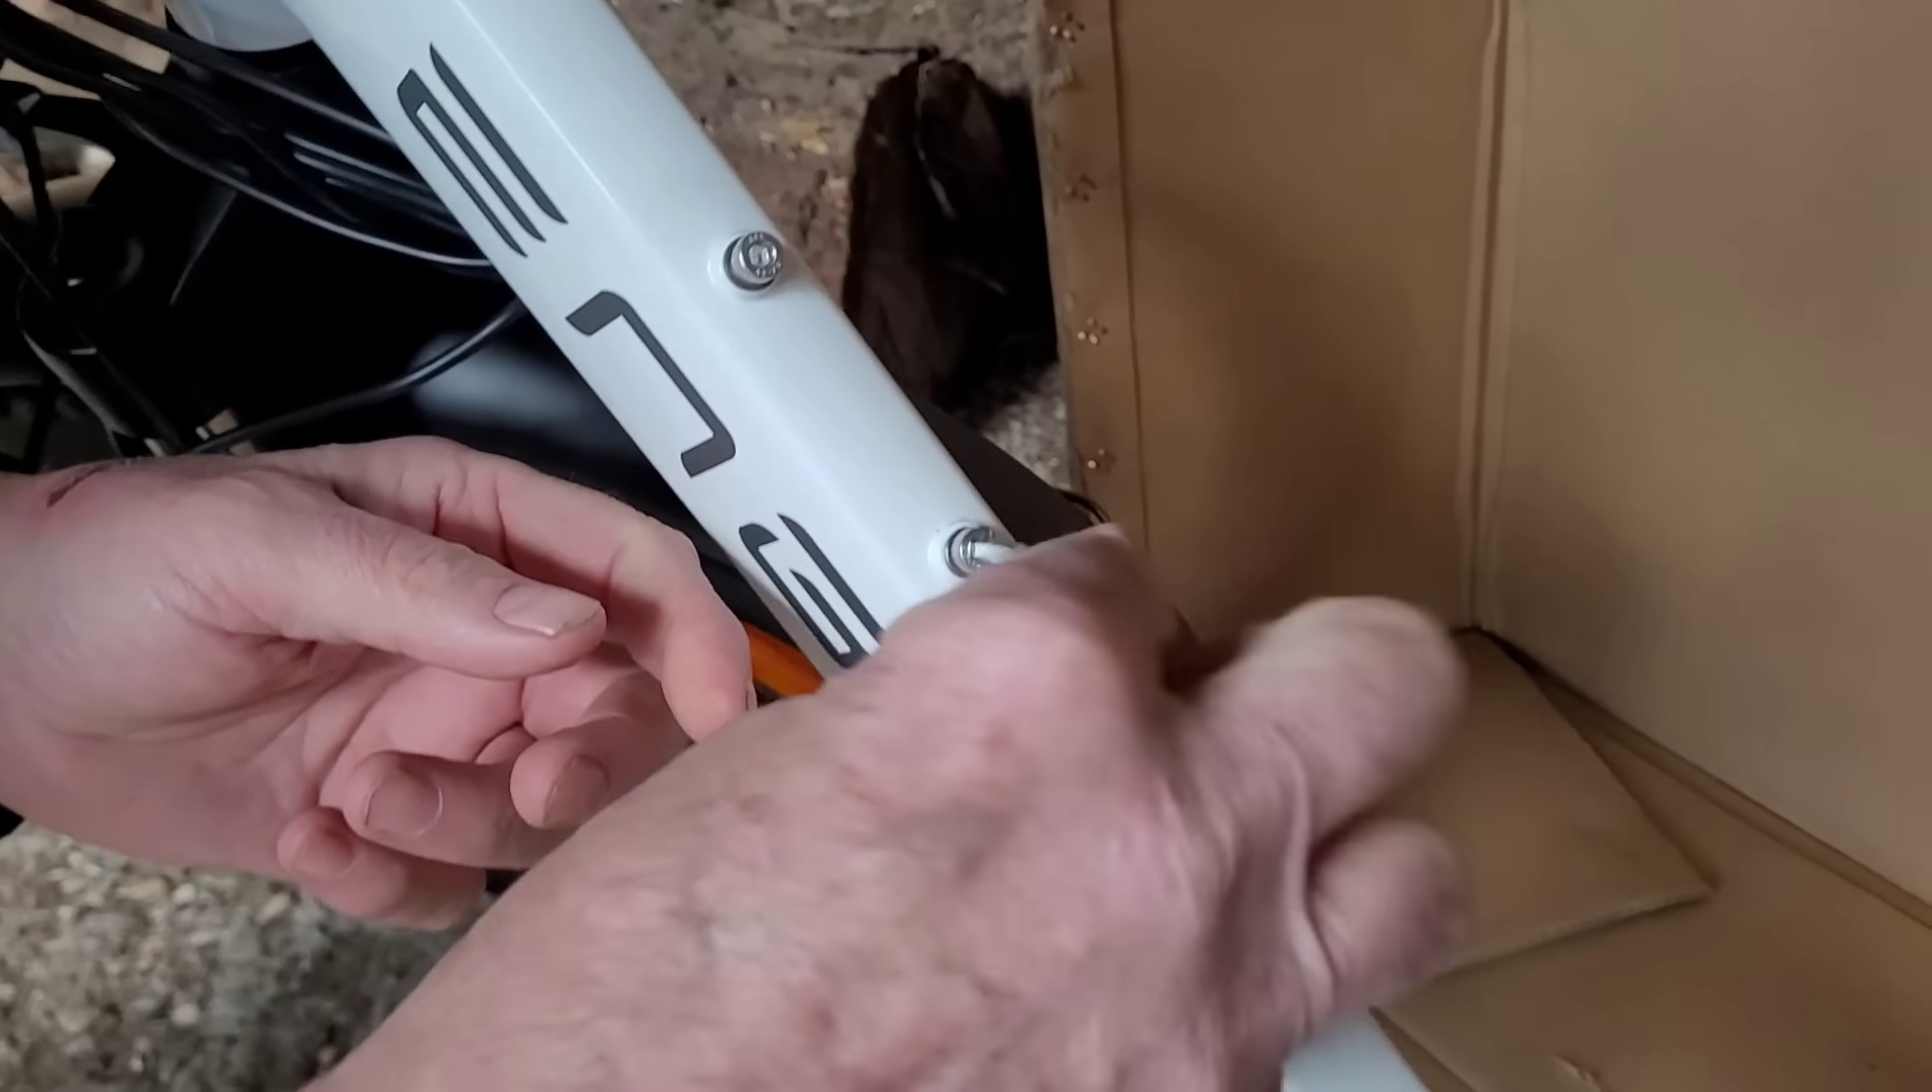Il y a les vis qui sont déjà en place Juste à les desserrer.